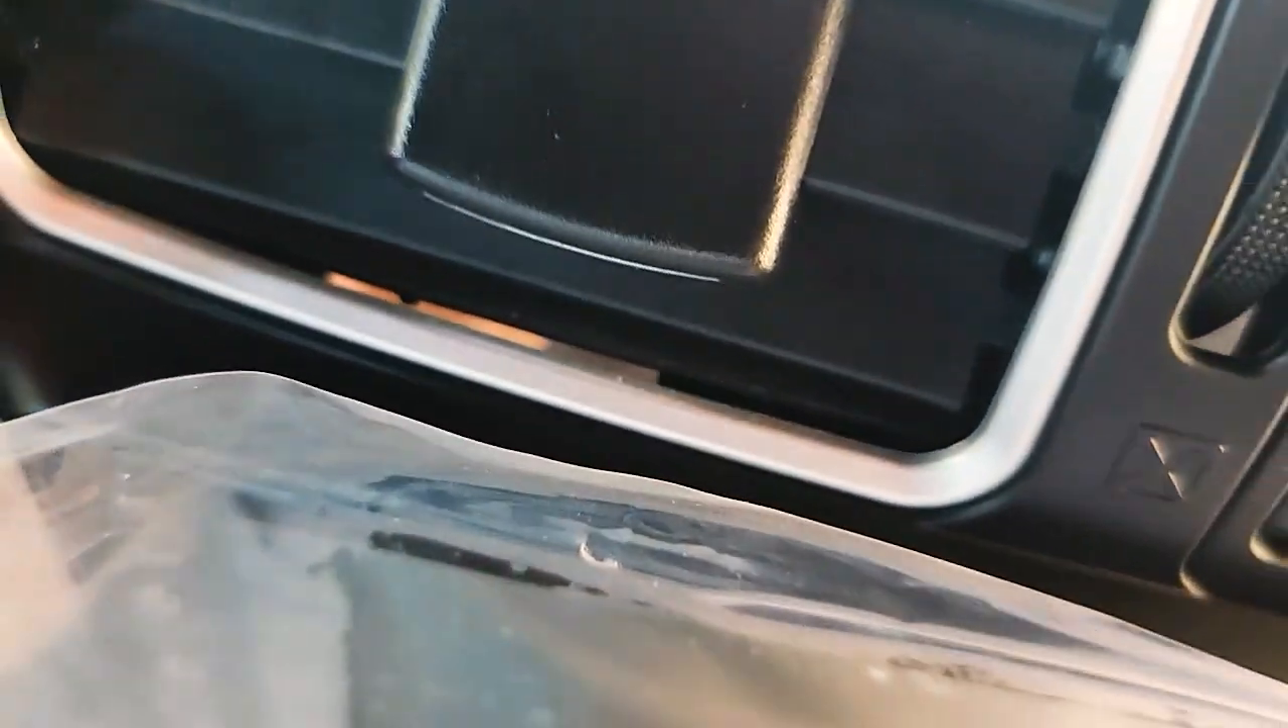So what that did was like you can see there's a decent sized gap there.